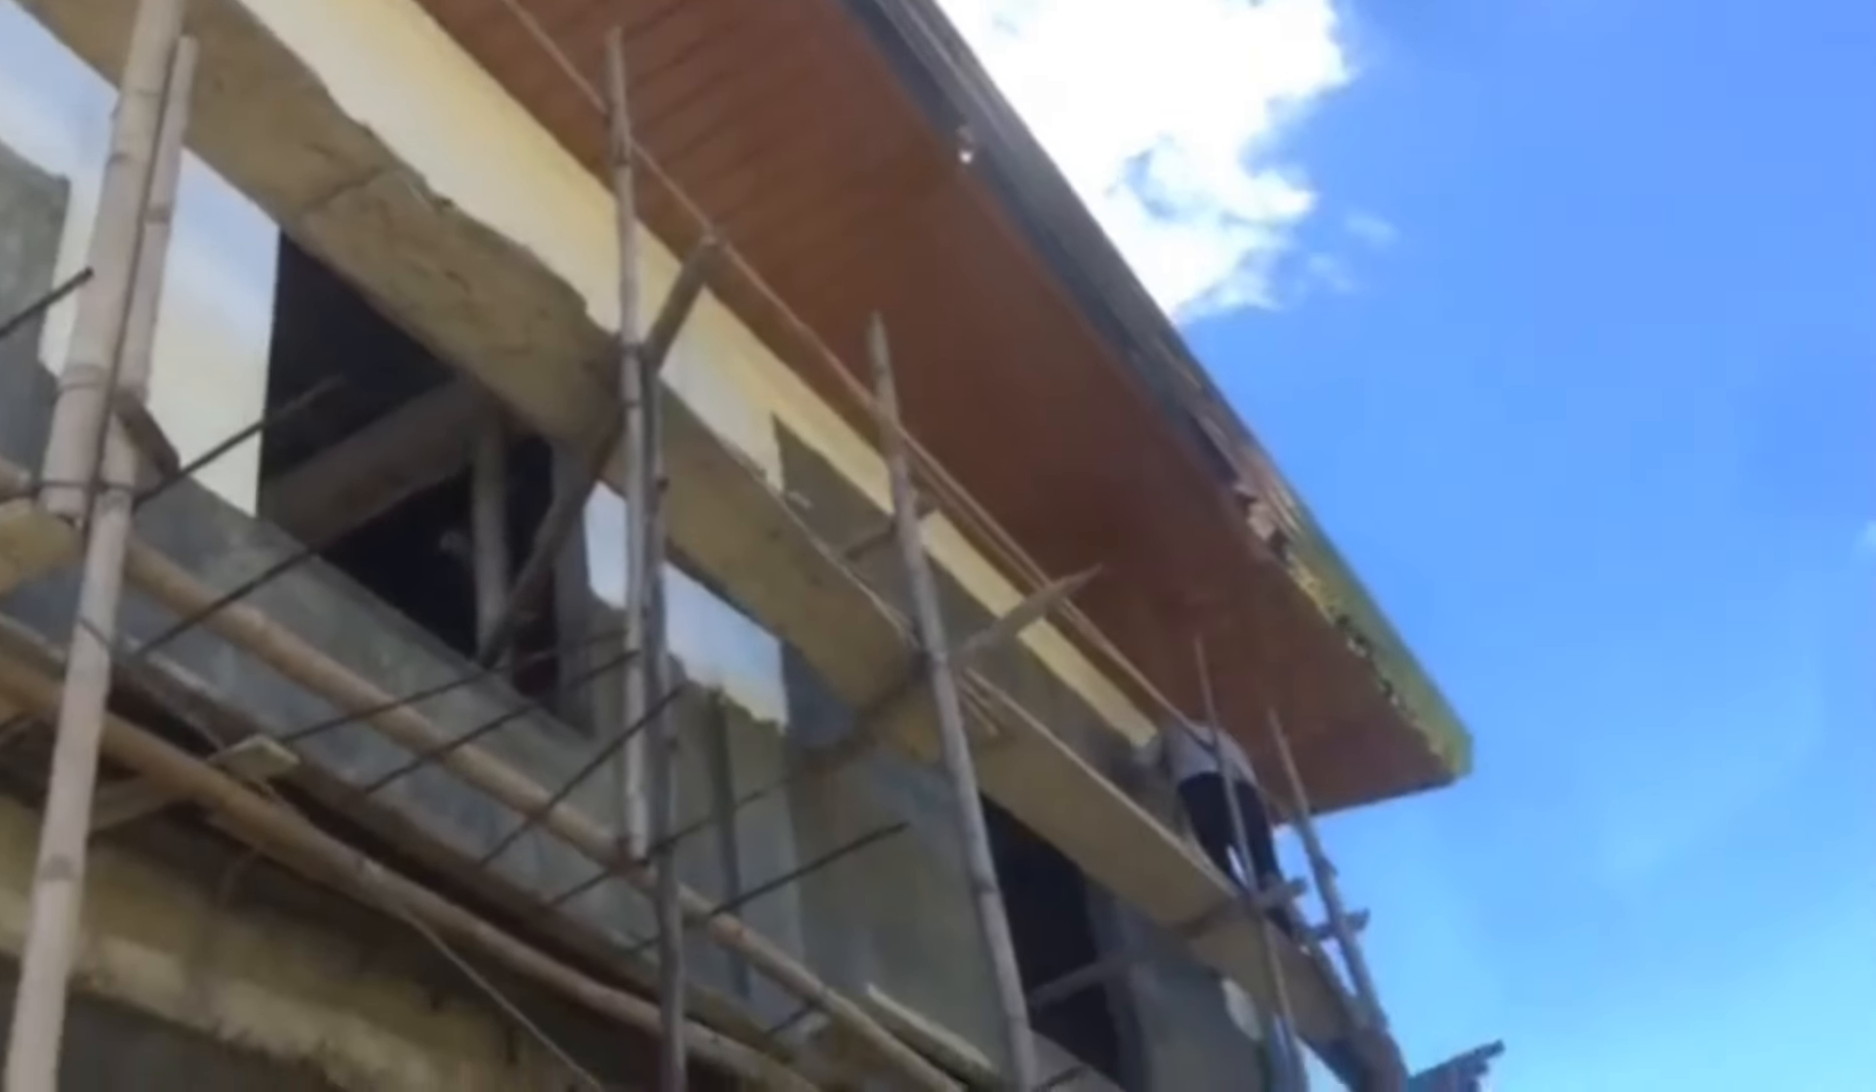So wala pa nga palang bintana na nakakabit dito sa bandang taas guys.